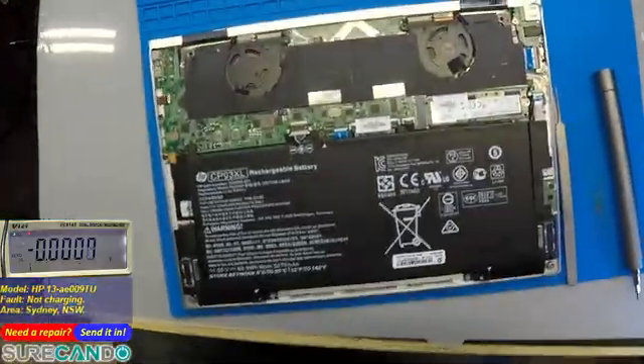So, top cover is open, and this is the inside.